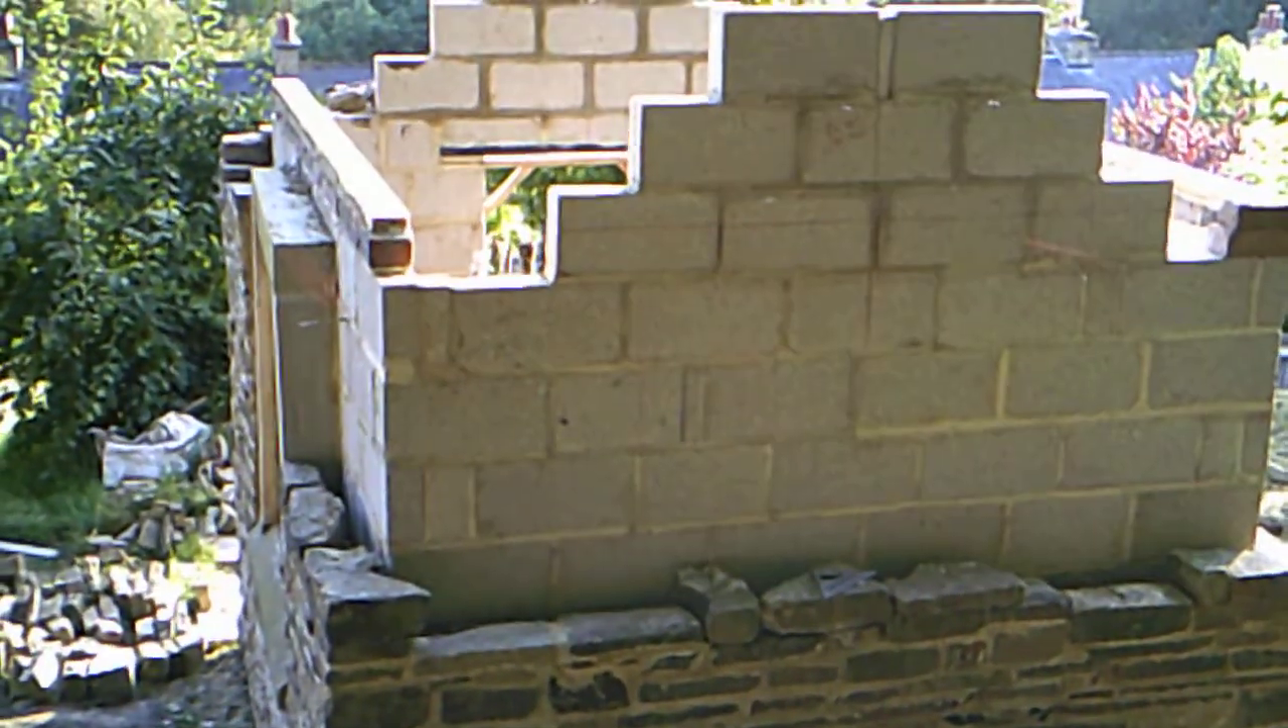I've done some more work on the shed and I've started putting up the gable ends.